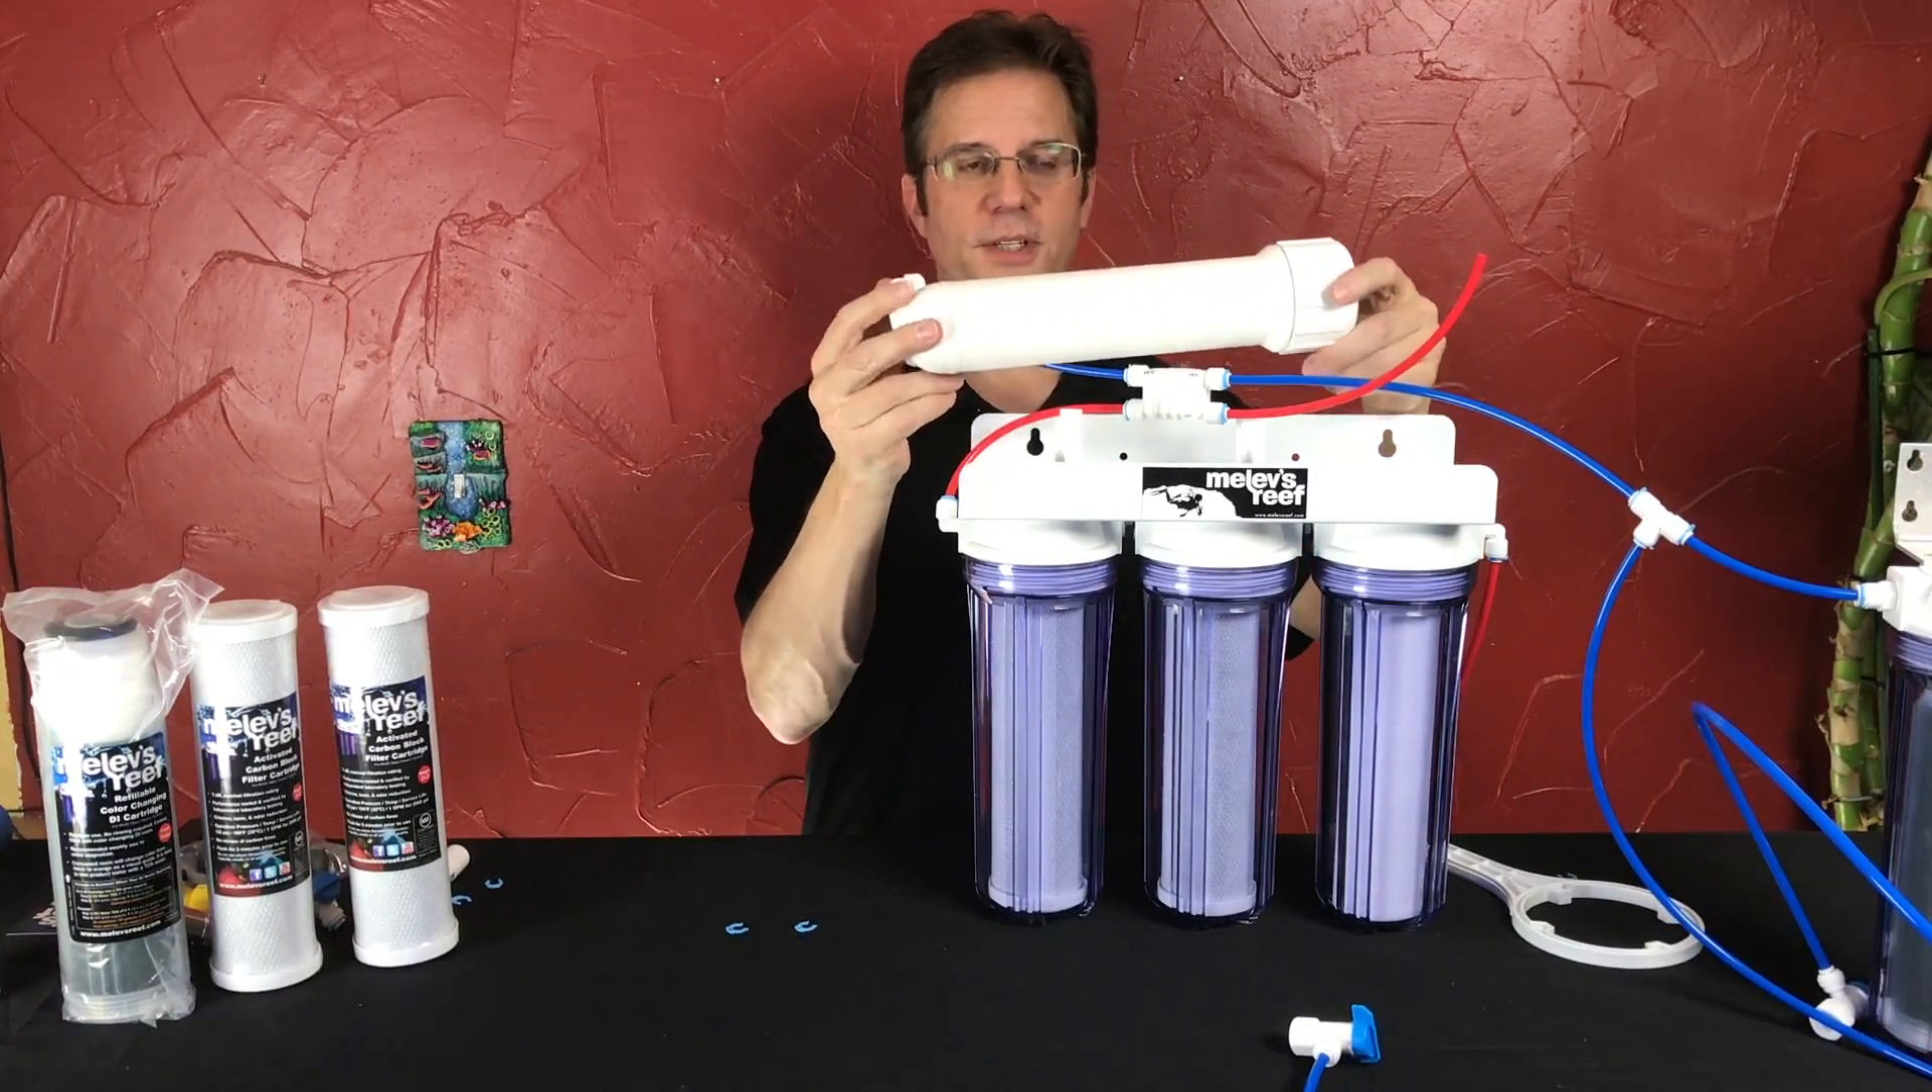So now our membrane housing has been removed.